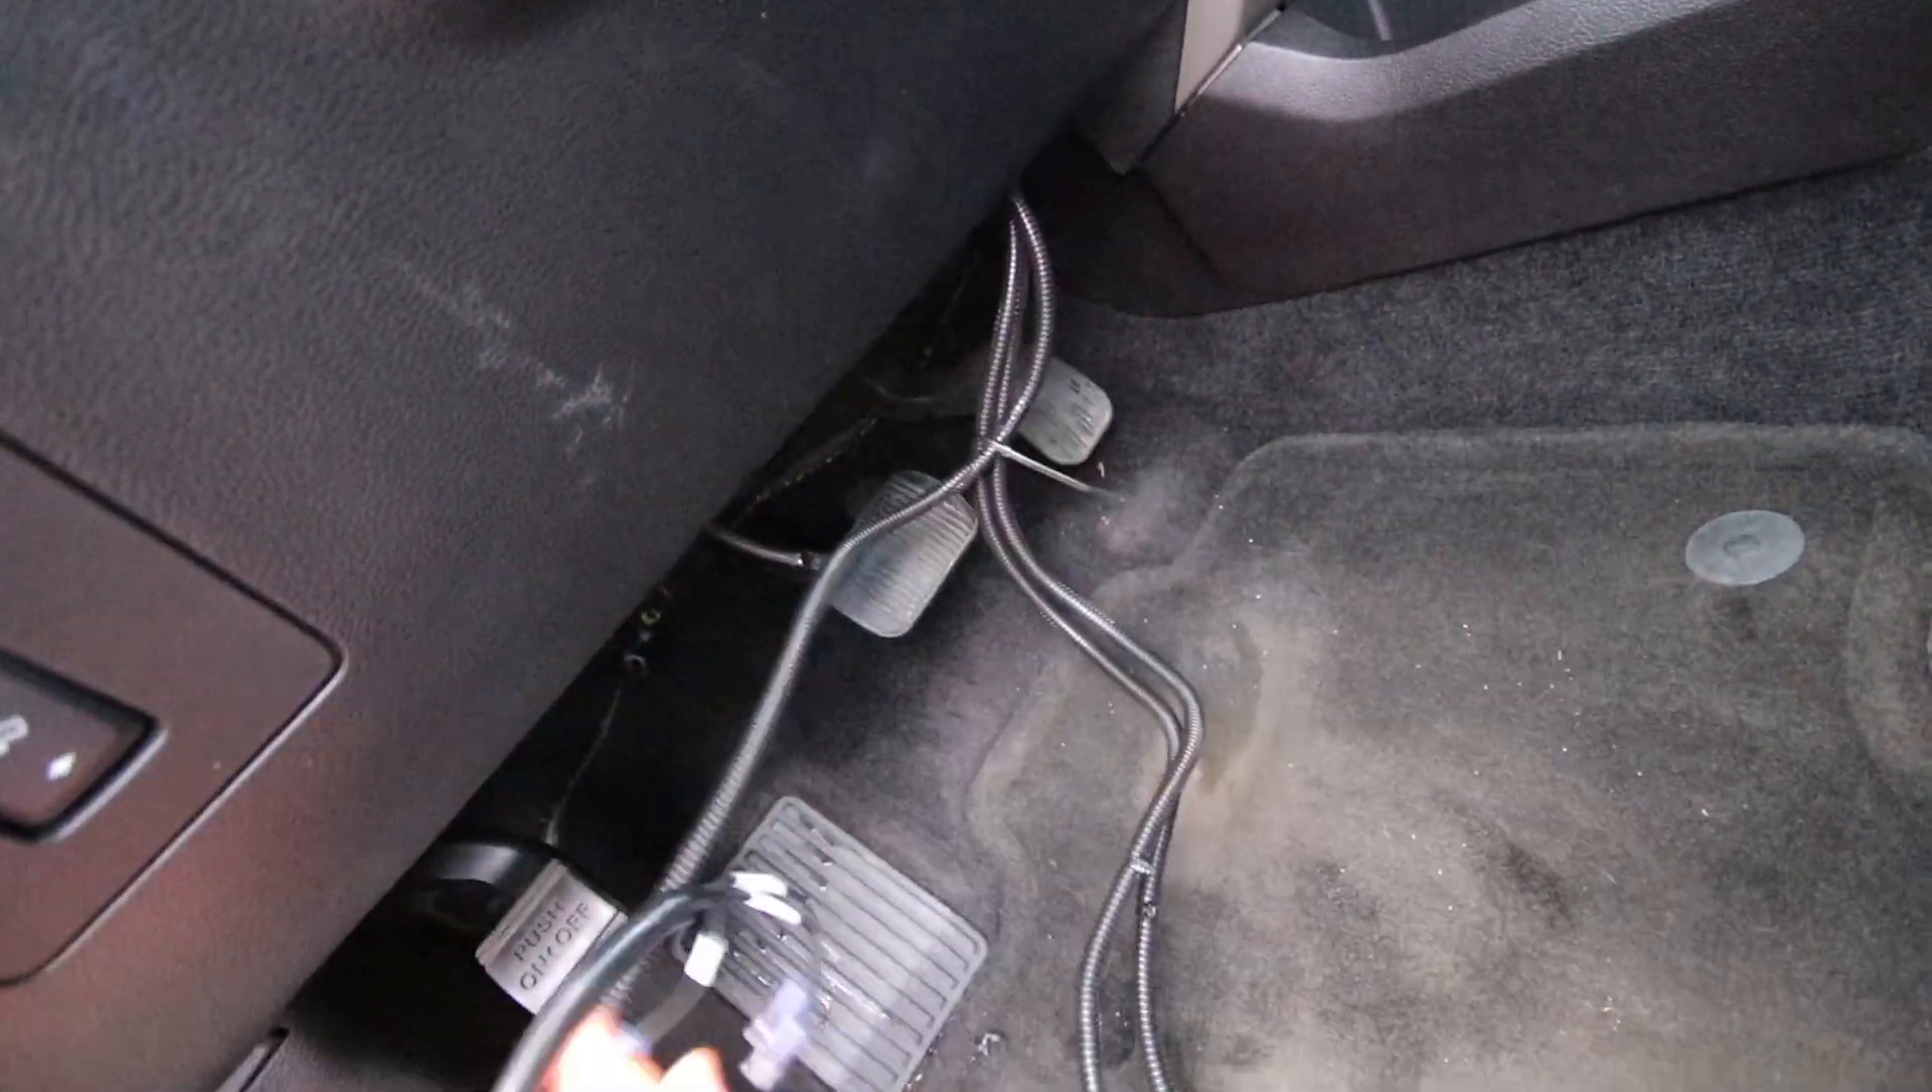I ran all the necessary wiring back to the driver's side footwell and just wrapped it all in split loom.